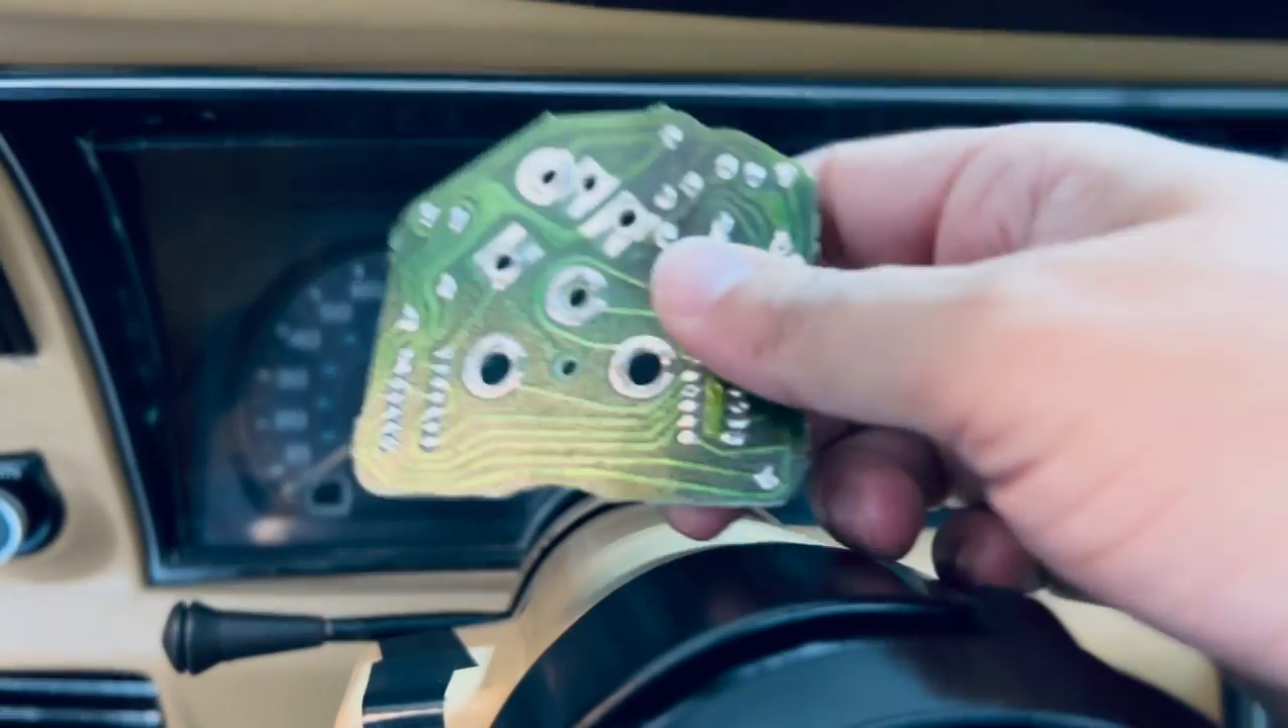We went ahead and took off the old circuit board.